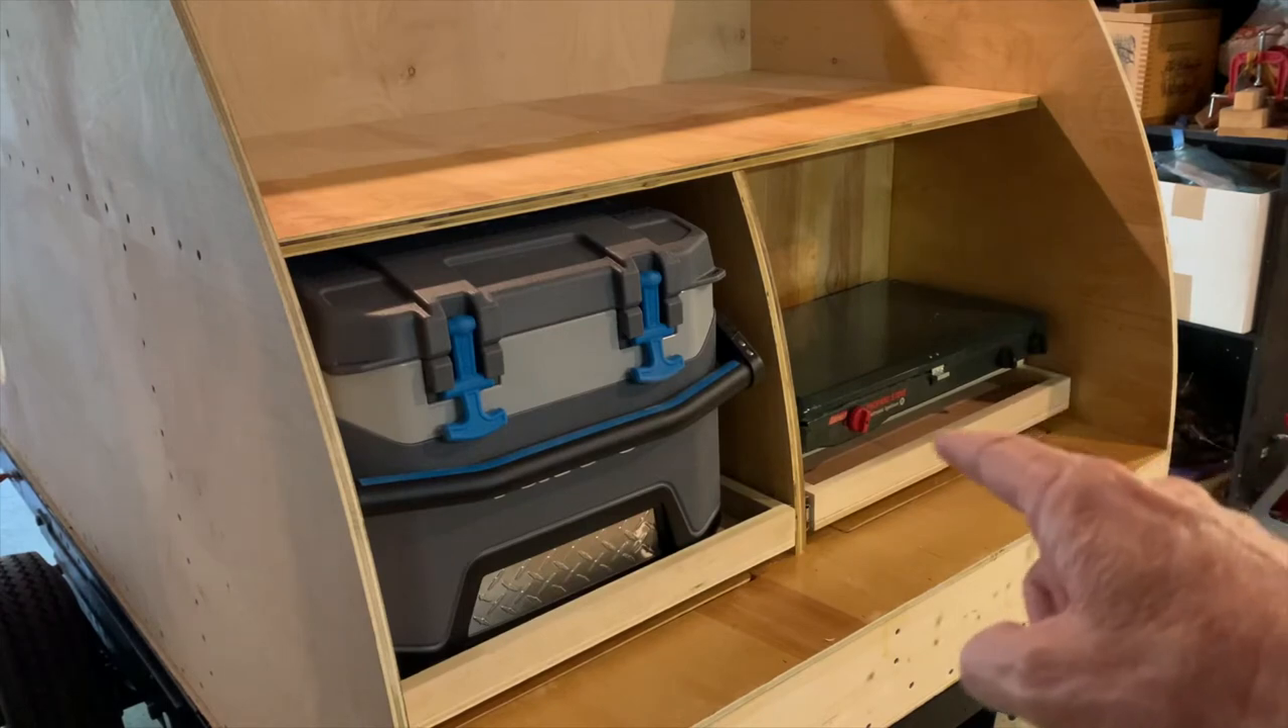Okay, I've got my drawer in yesterday for the cooler. I put the drawer in today for the Coleman stove.